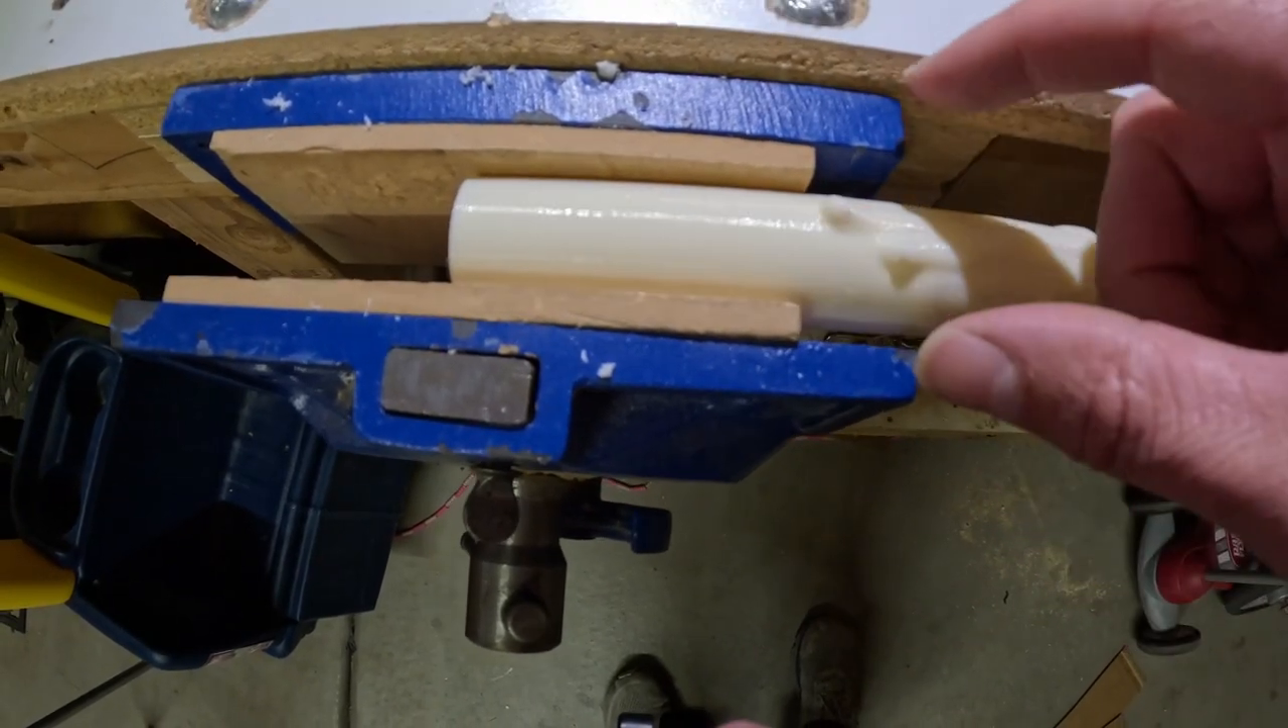I've added two pieces of quarter inch MDF because it won't be metal on plastic it'll be MDF on plastic.